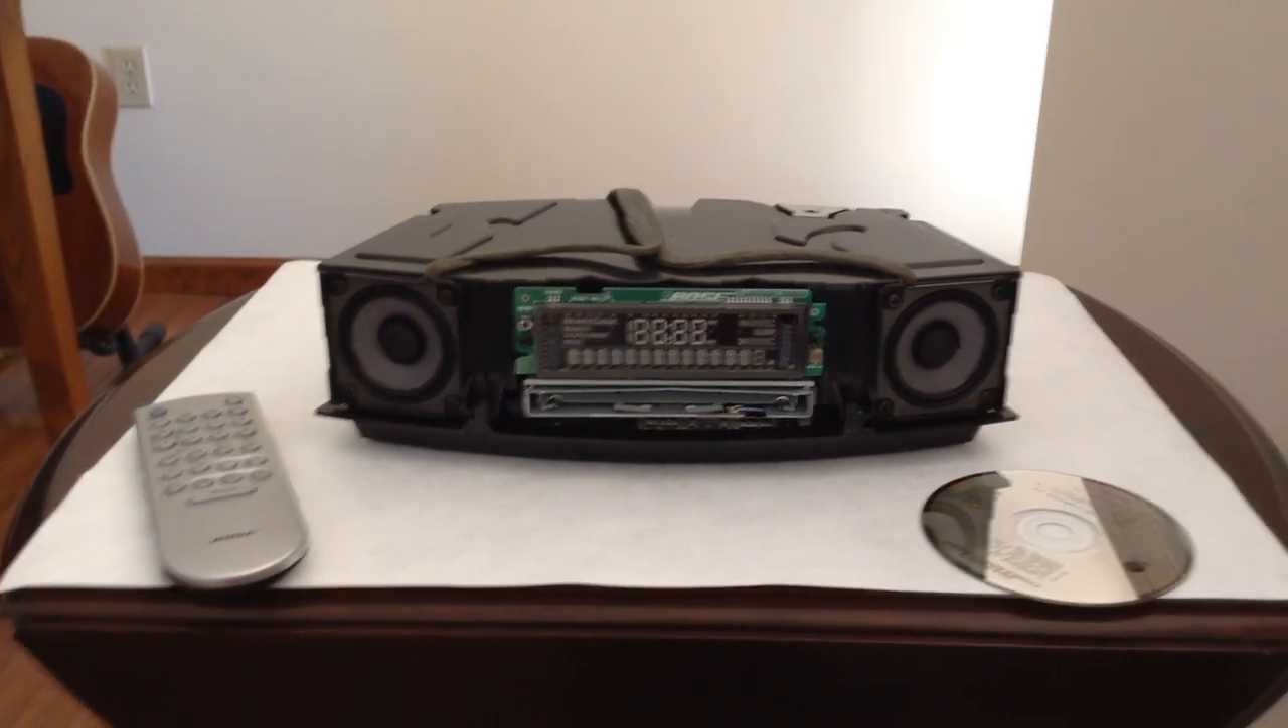The radio is pretty much put back together, except for the top cover.